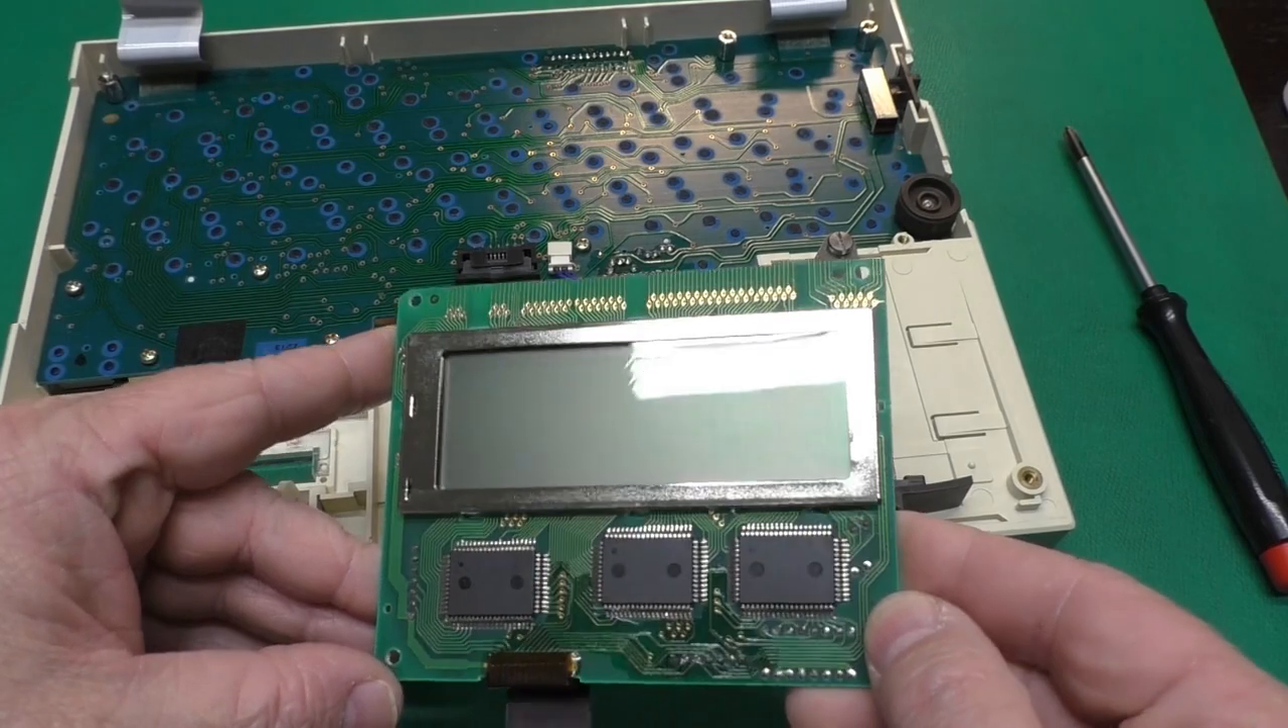Now we've got our LCD out.